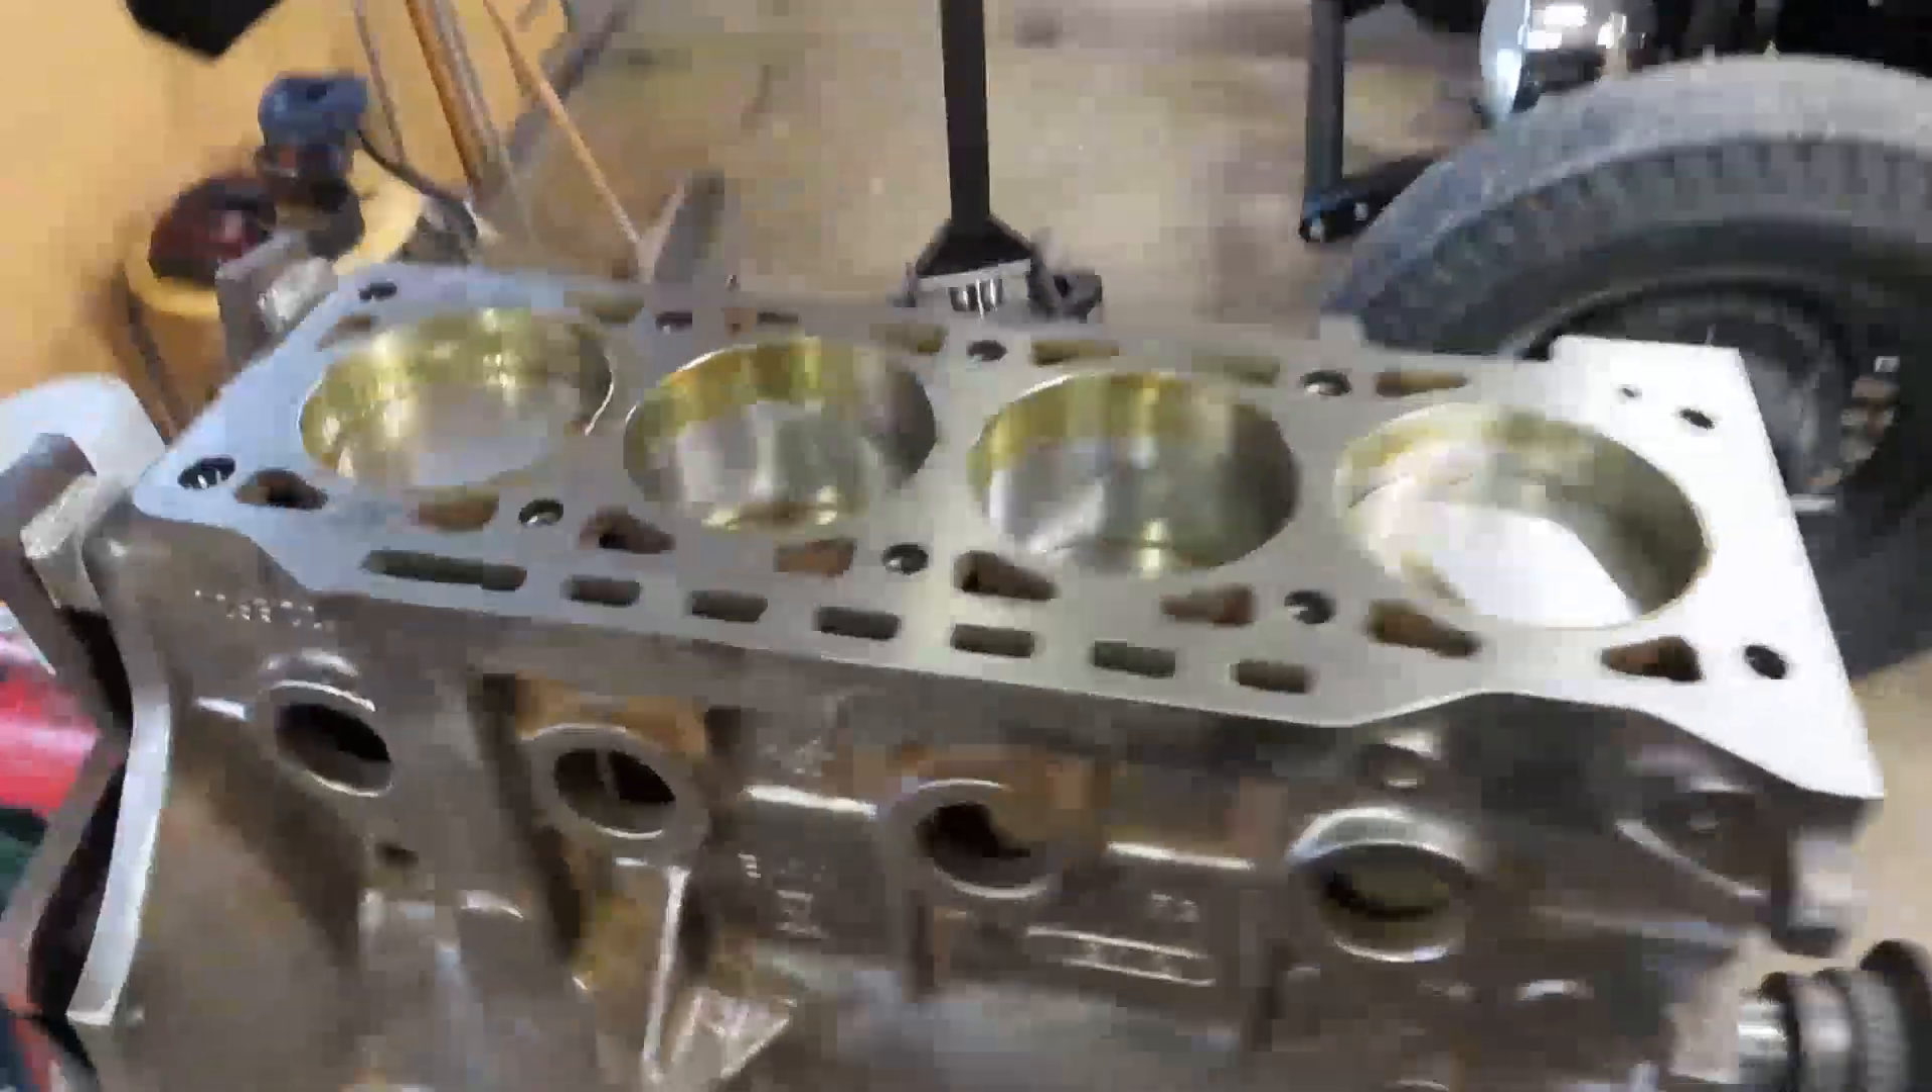Finally the pistons are inside the engine.